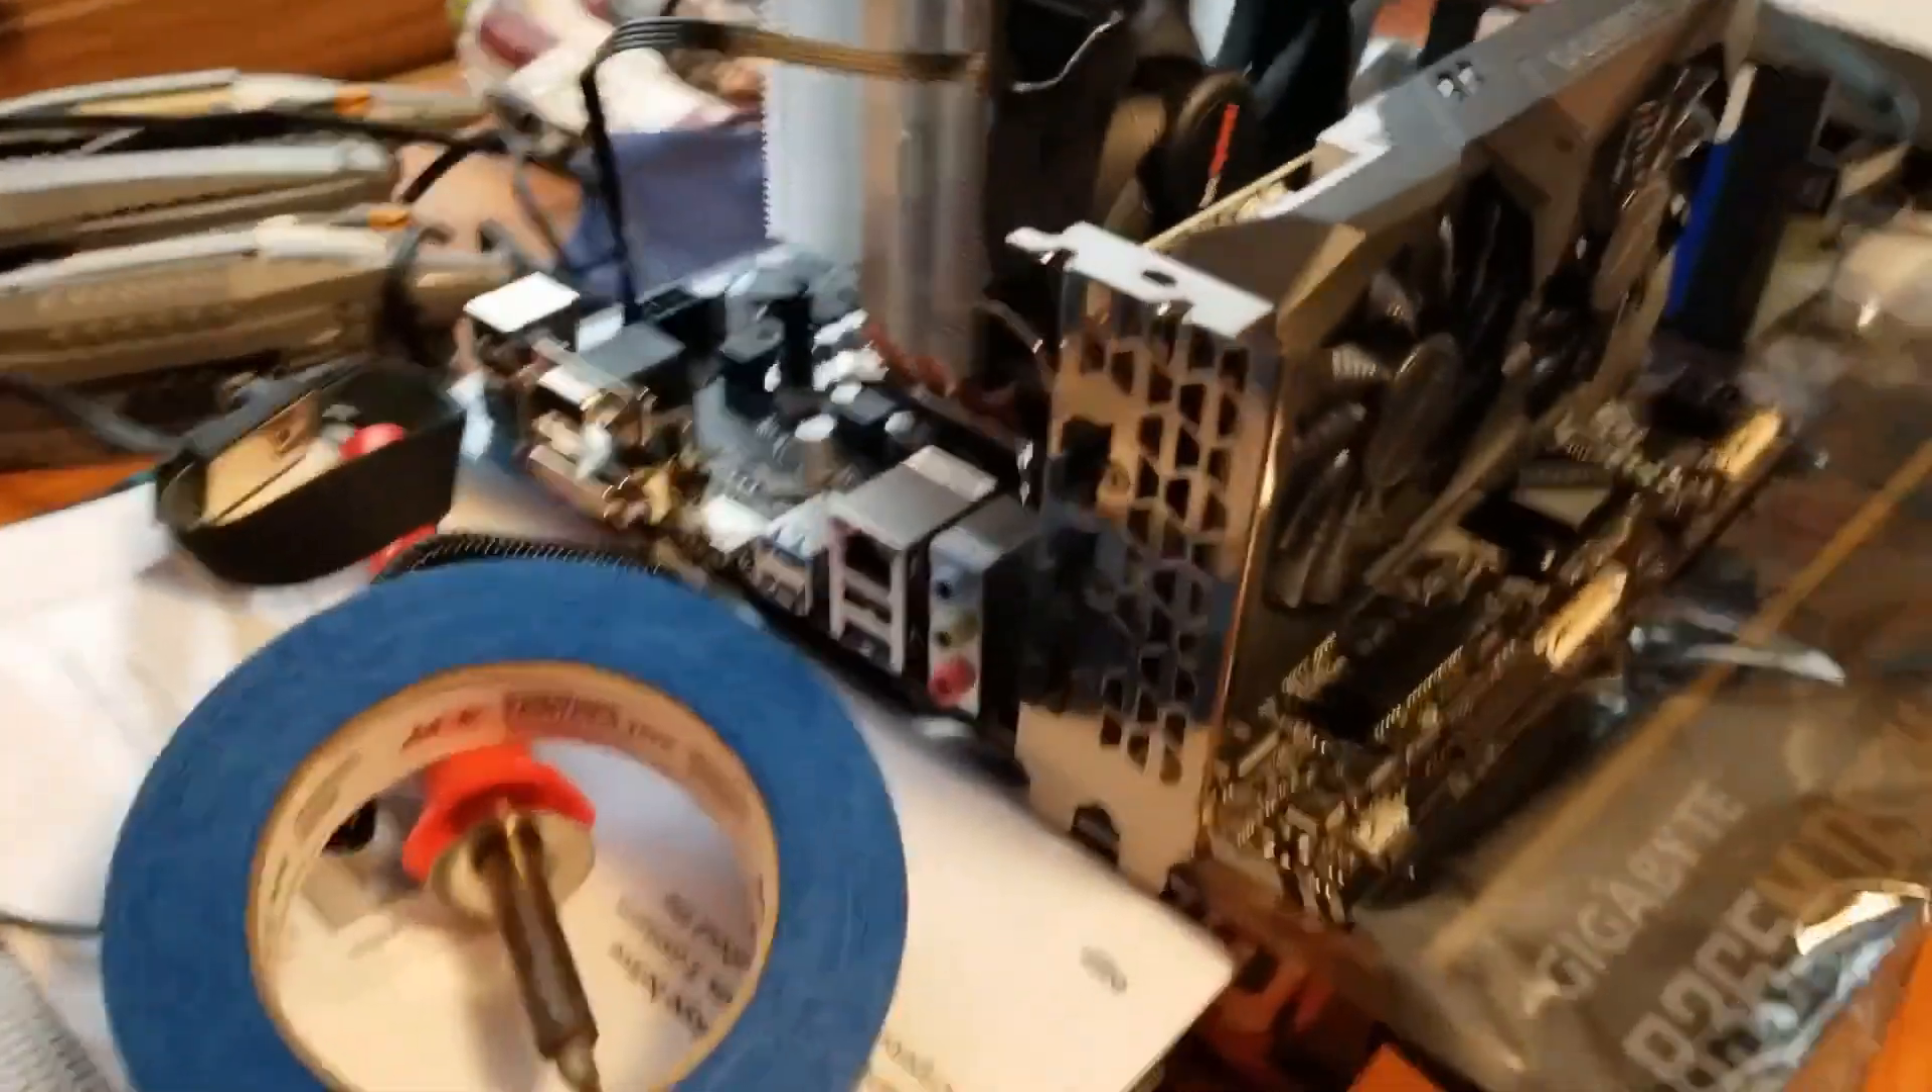Guys so this is what it looks like with graphics card installed obviously i don't have the case yet but this is pretty much the pc.